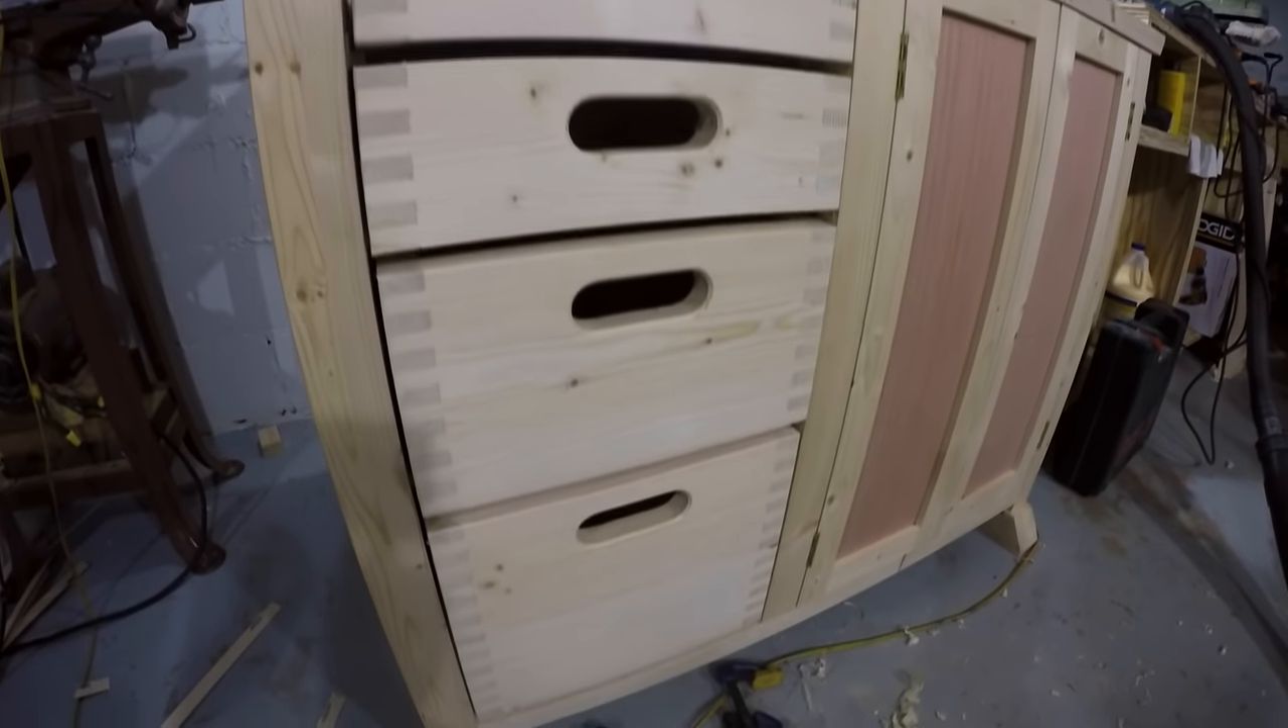With the doors finished that completes the construction of the island.